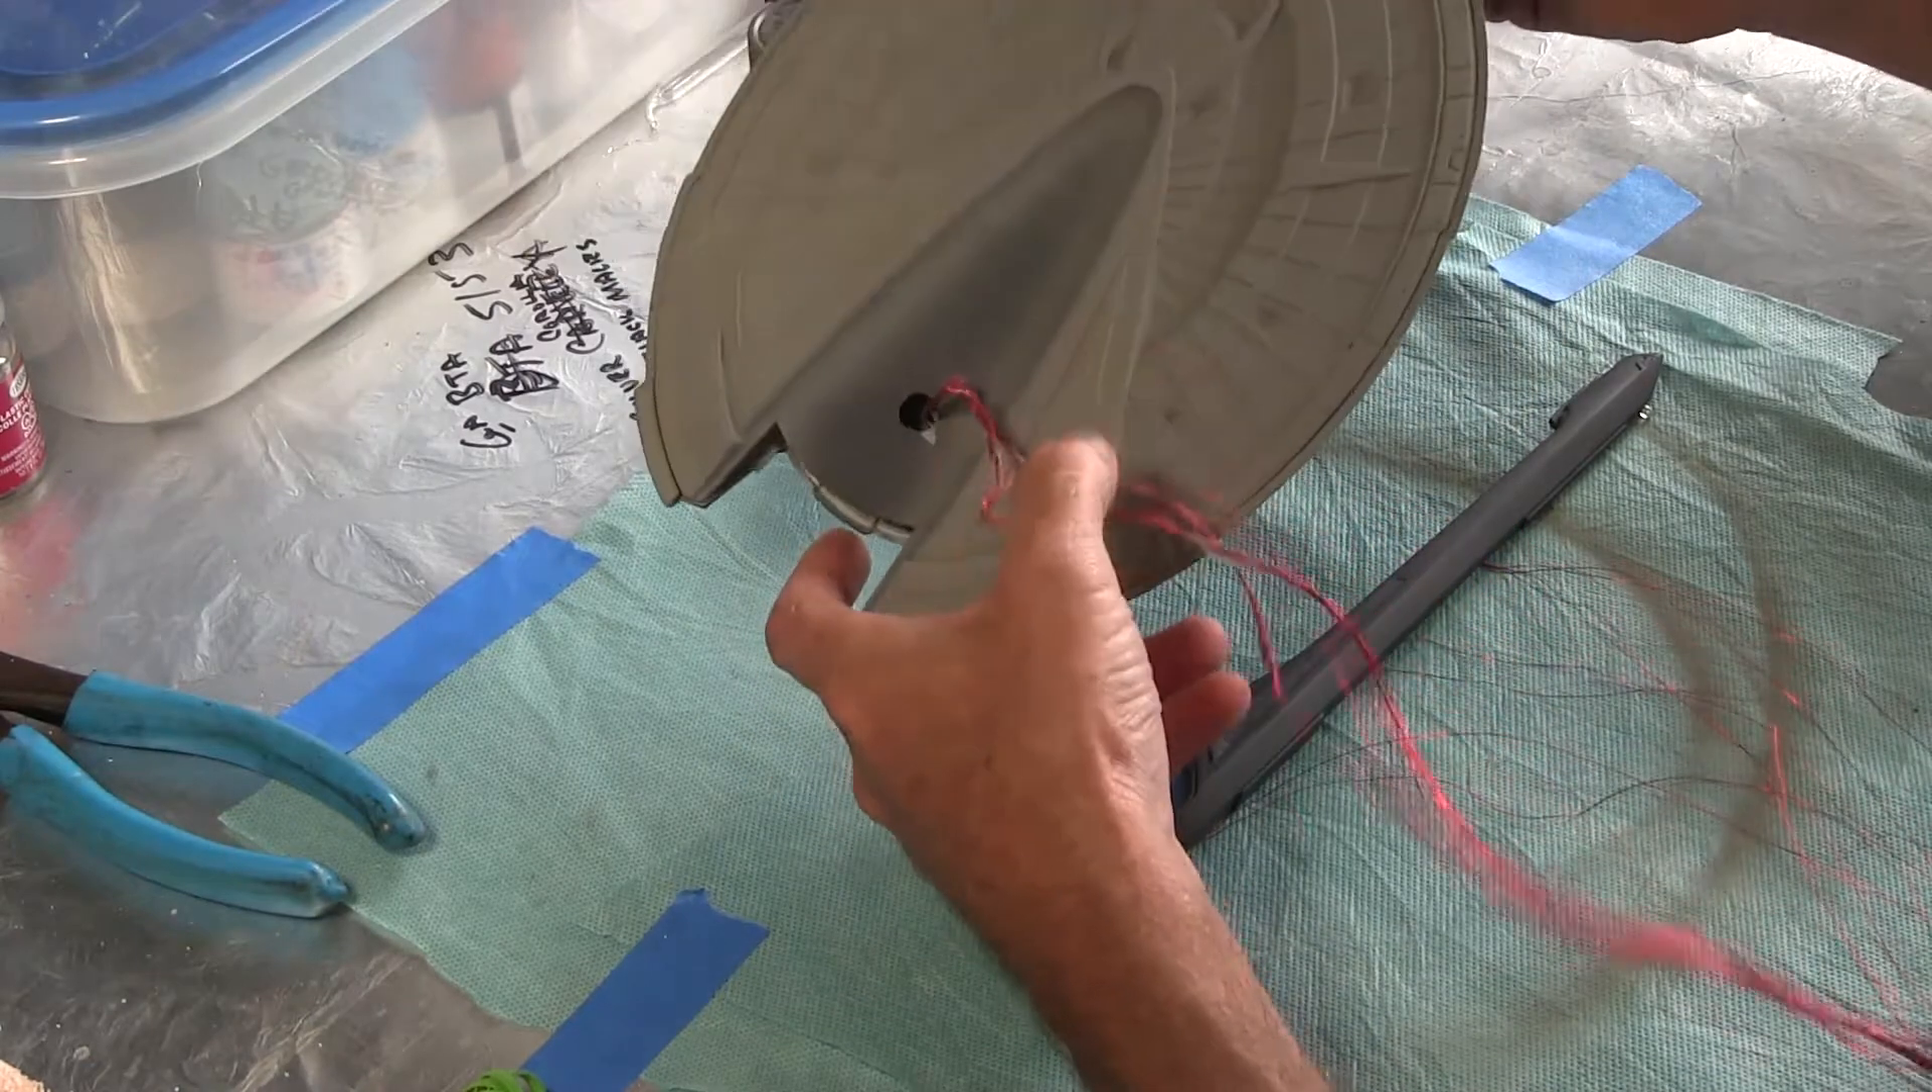All the wires are run out.